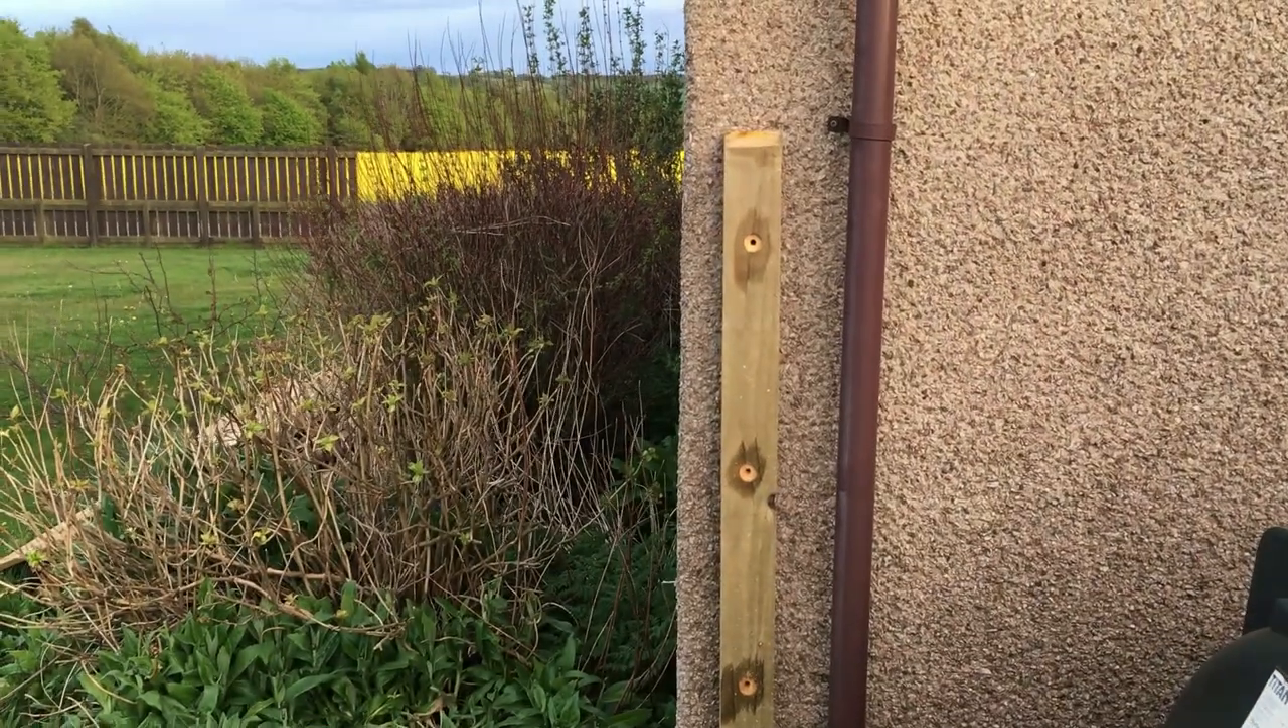Right guys so that's the post in position.